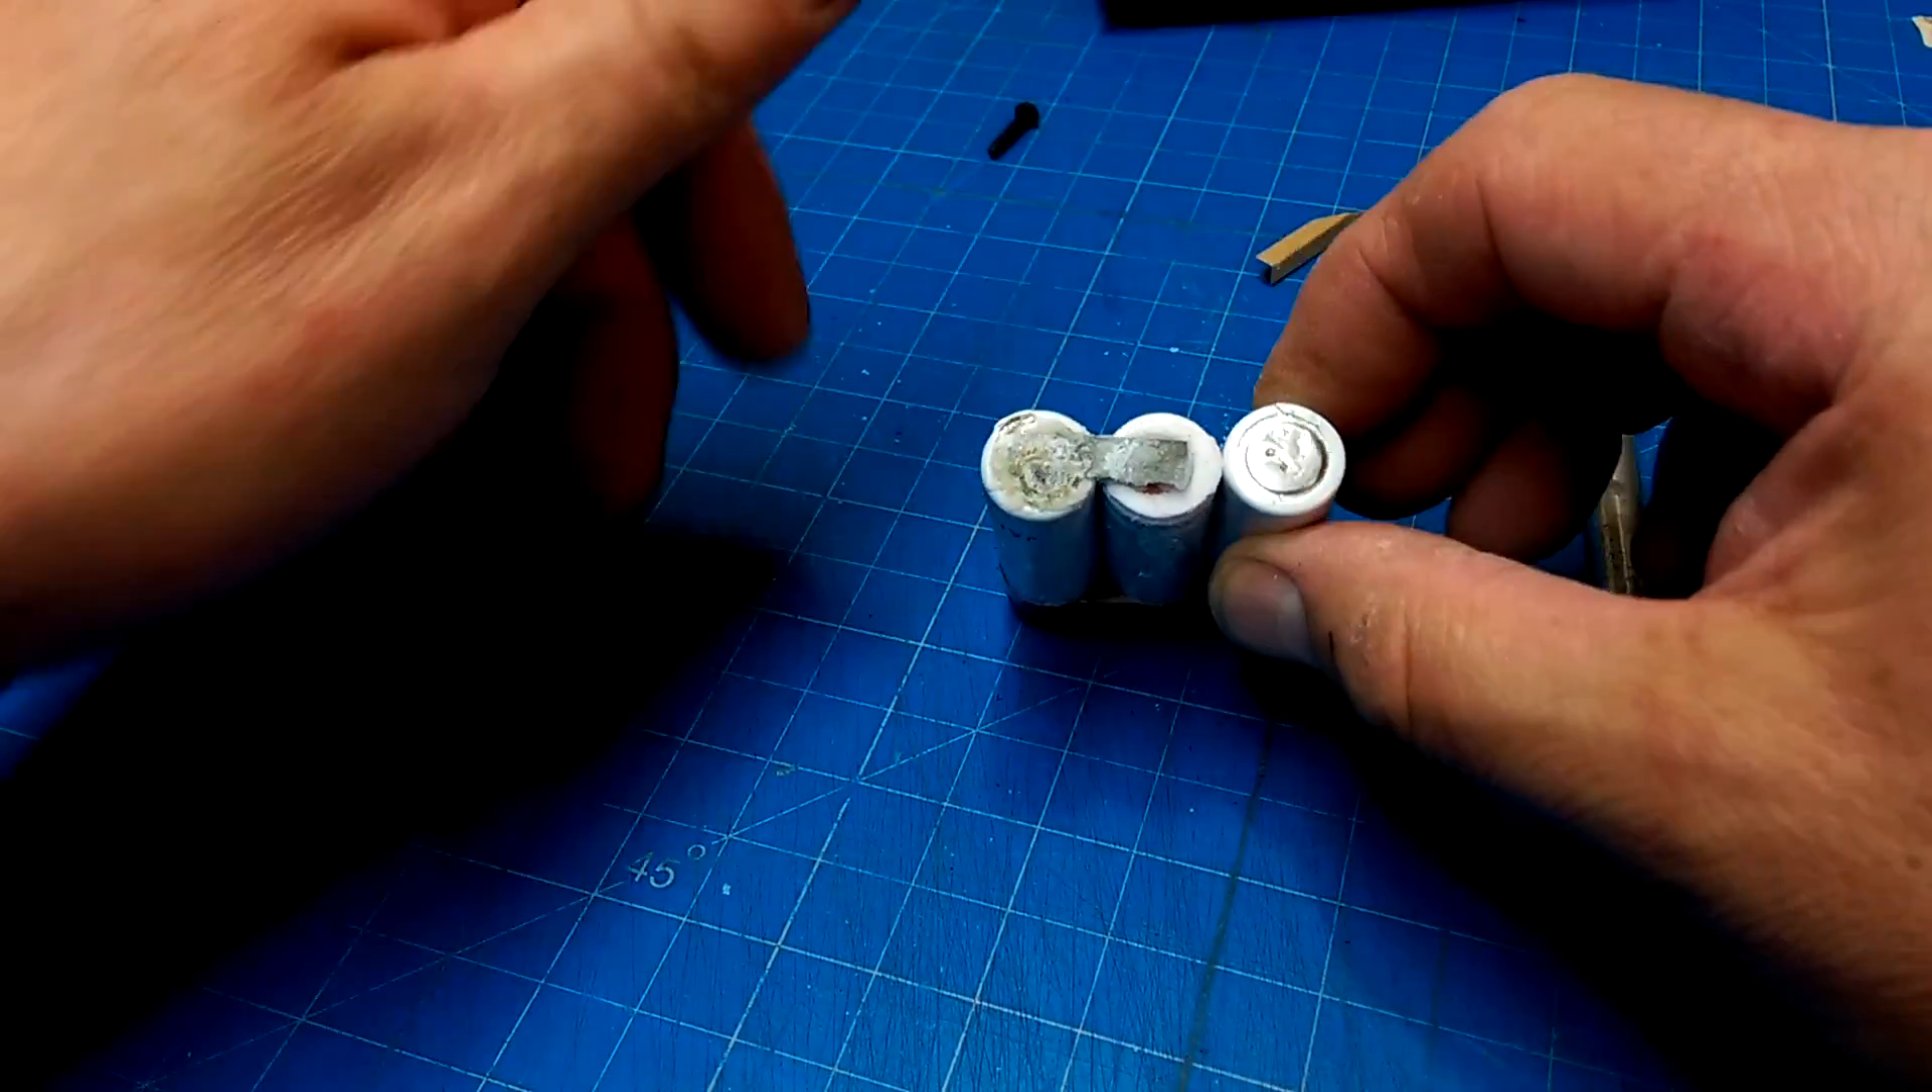The tabs are spot welded on so I just pulled that one off and I'm gonna pull that one off.